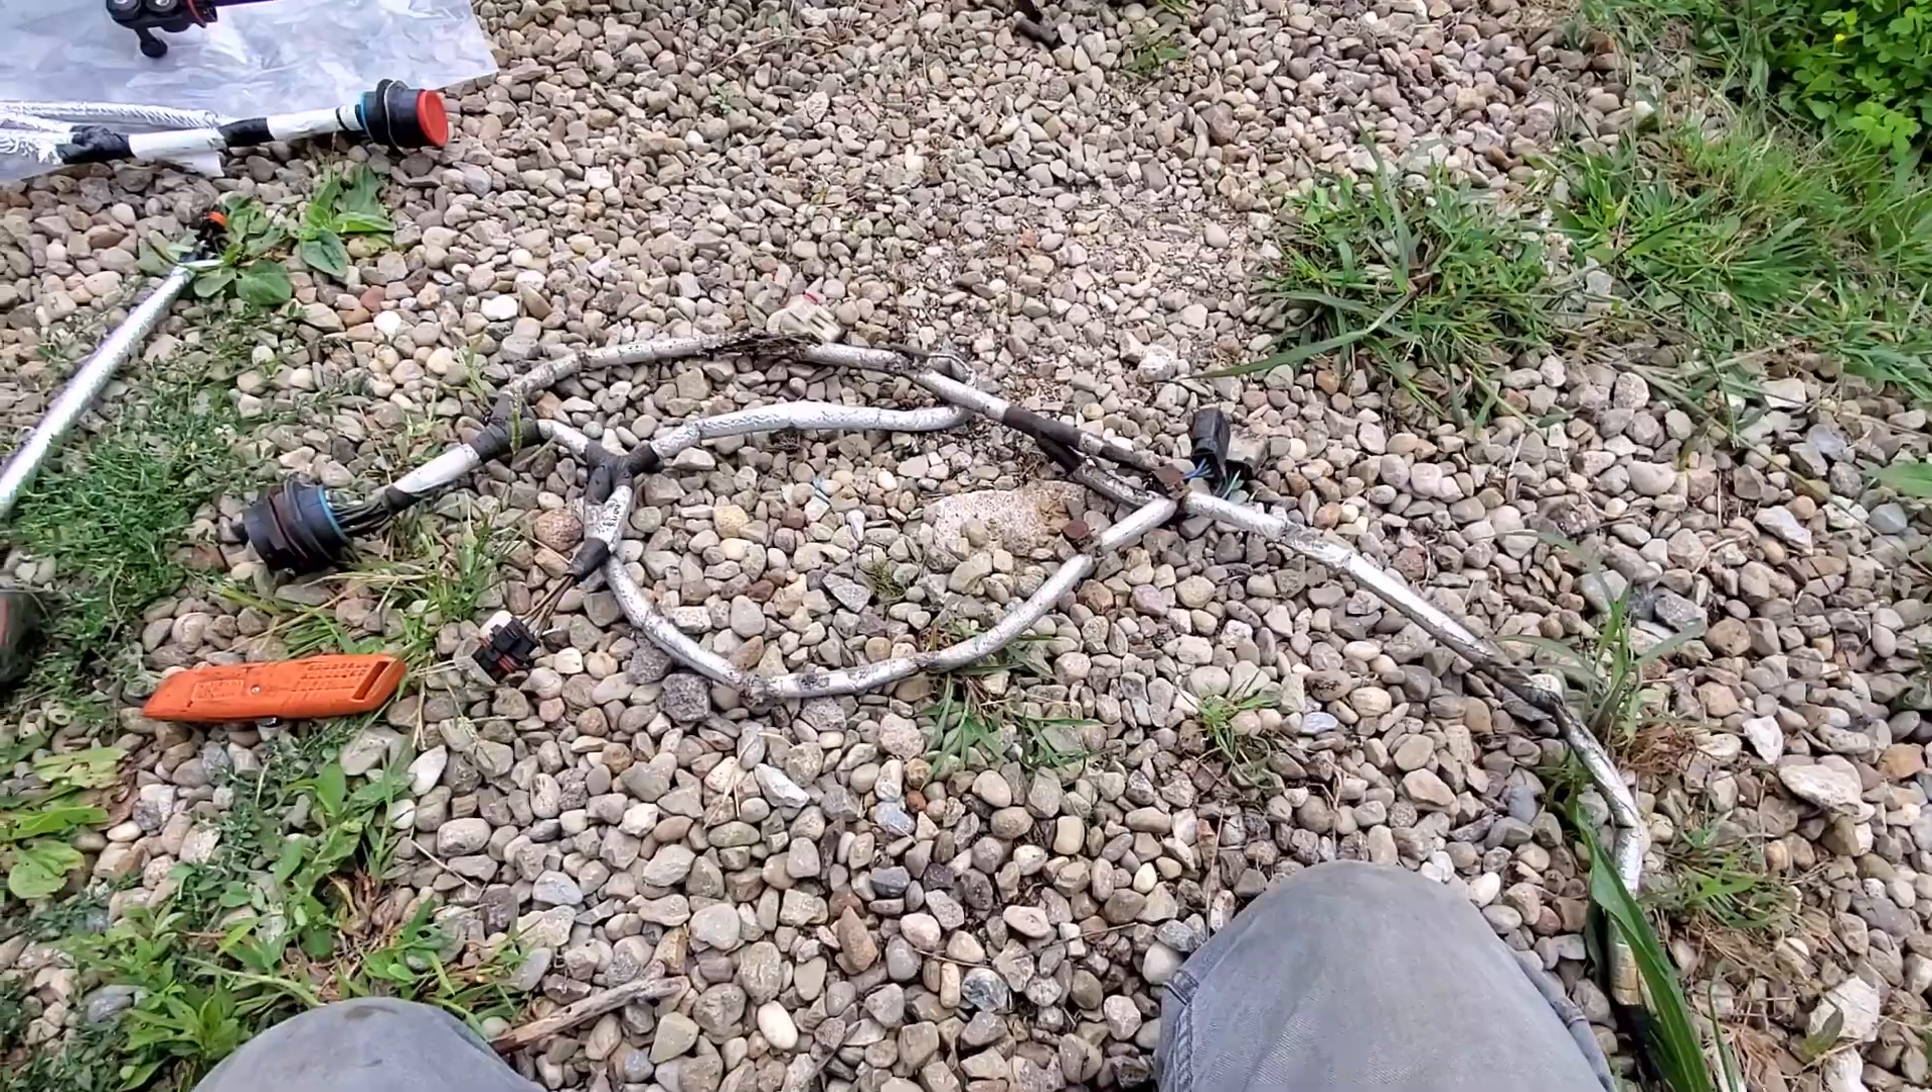All right so I got the old harness off here and one other thing you're gonna need is a an inch and 7 8 socket to get this big plastic nut off.